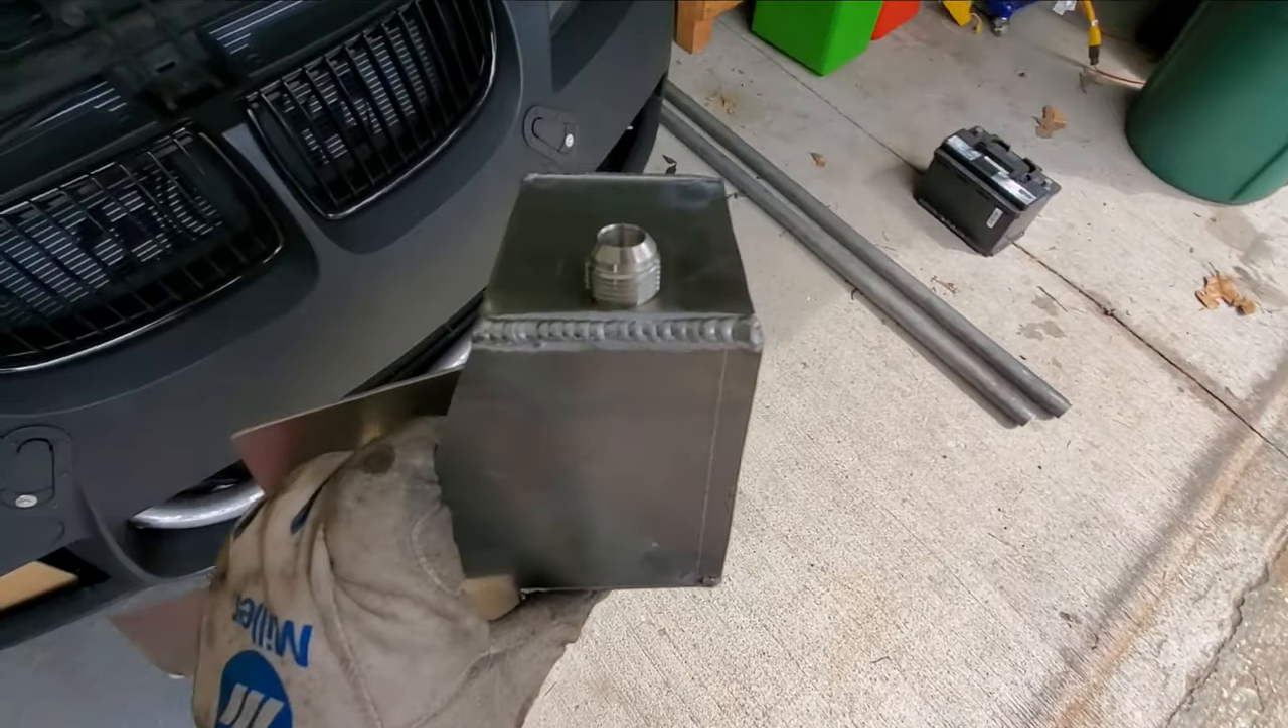Okay, I just finished welding a few edges.